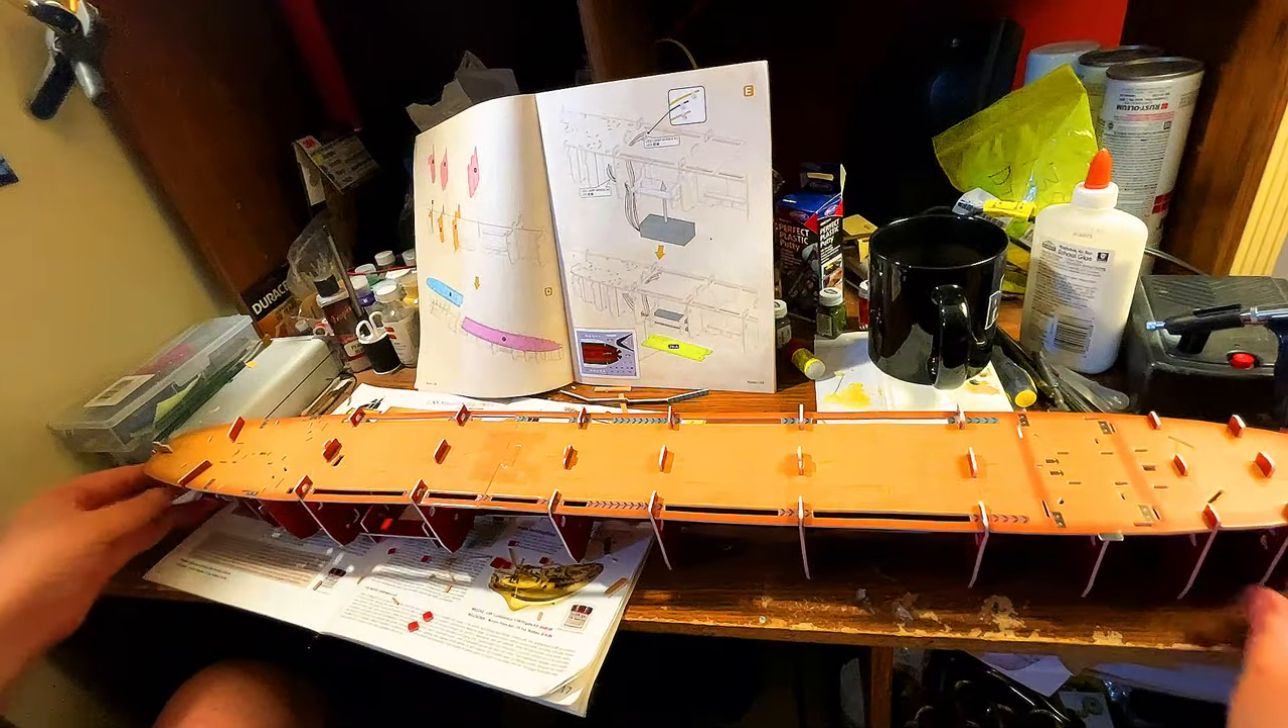Okay, so I don't know if you guys can see, we've got the deck on top, deck section.